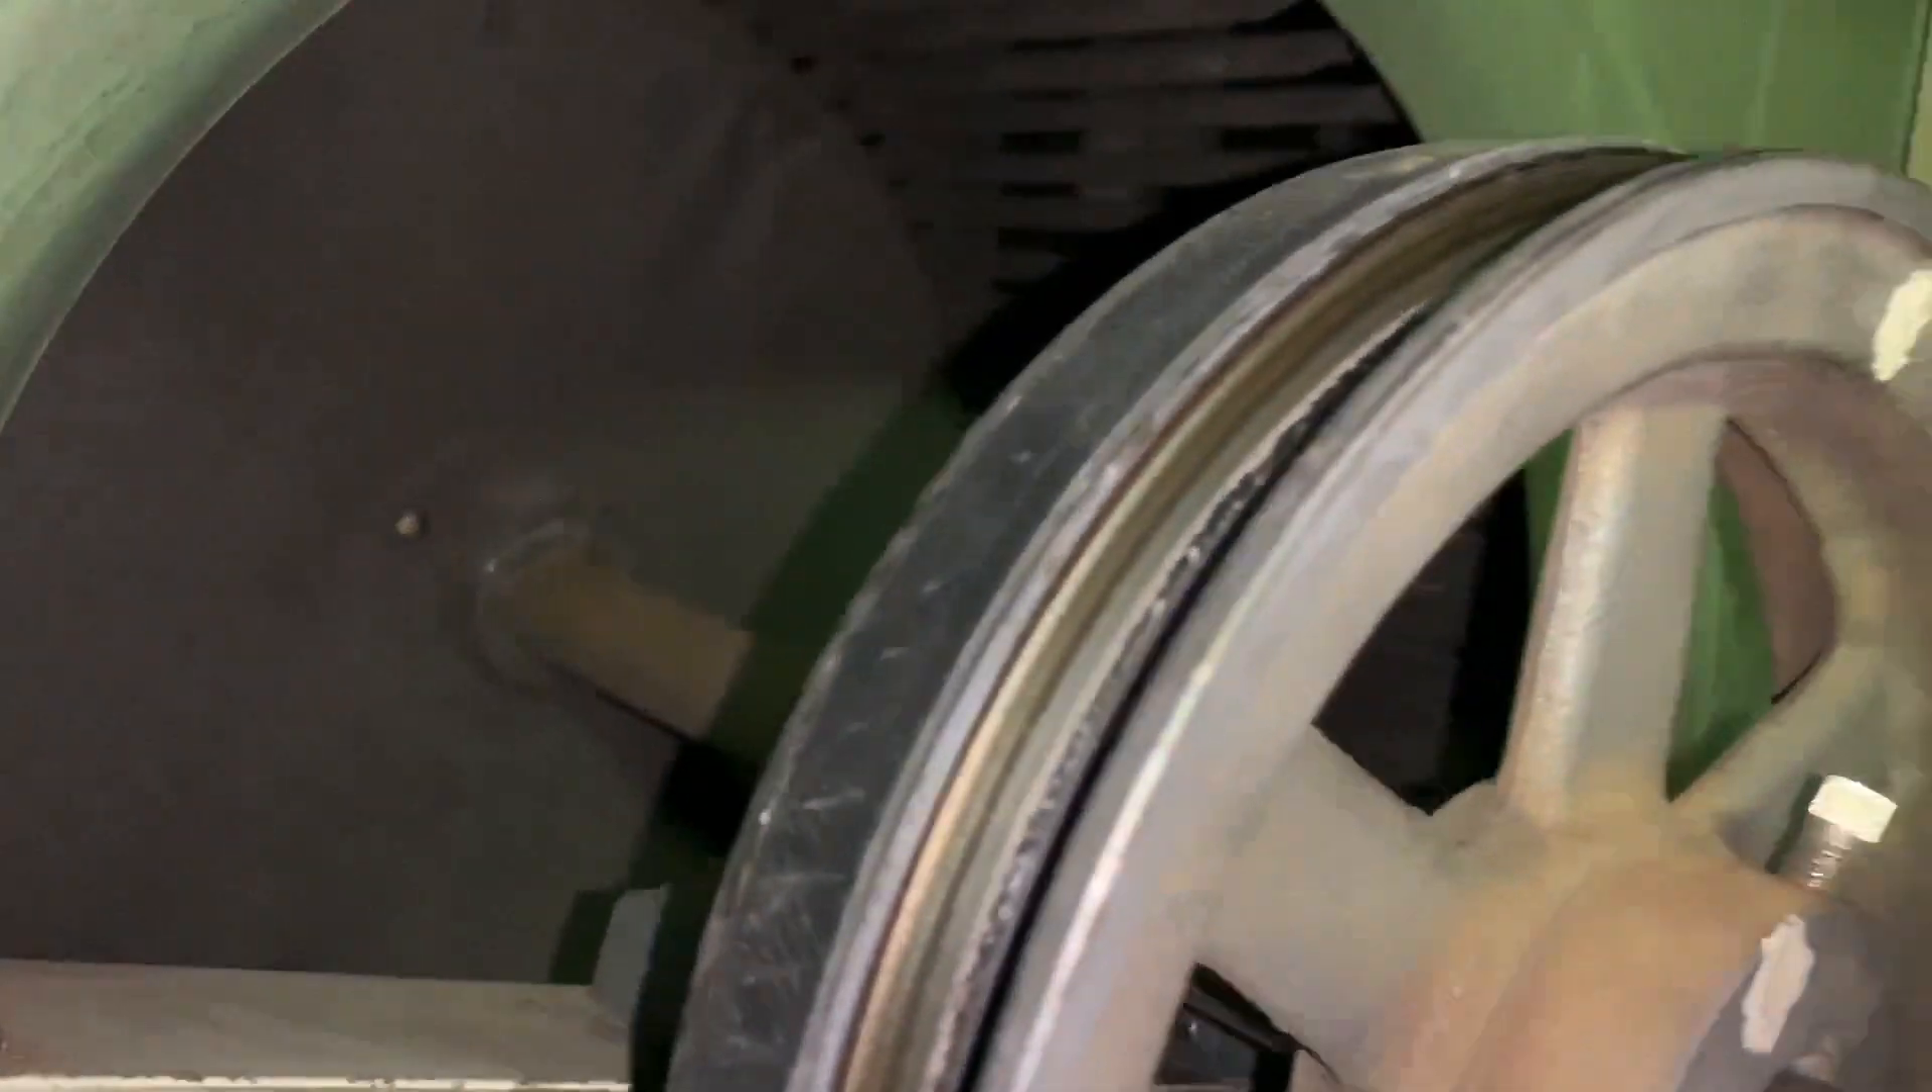All right so you see the belt is on now.